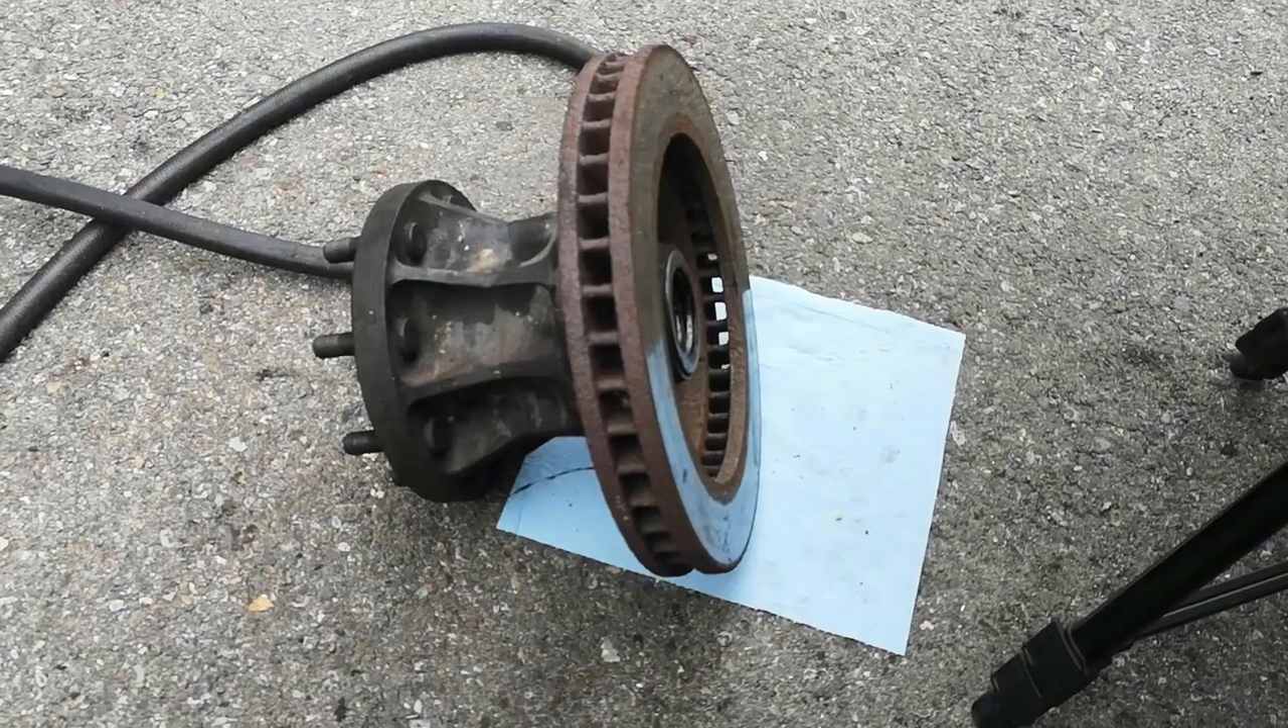I've just taken this brake and hub off so I am left with this.